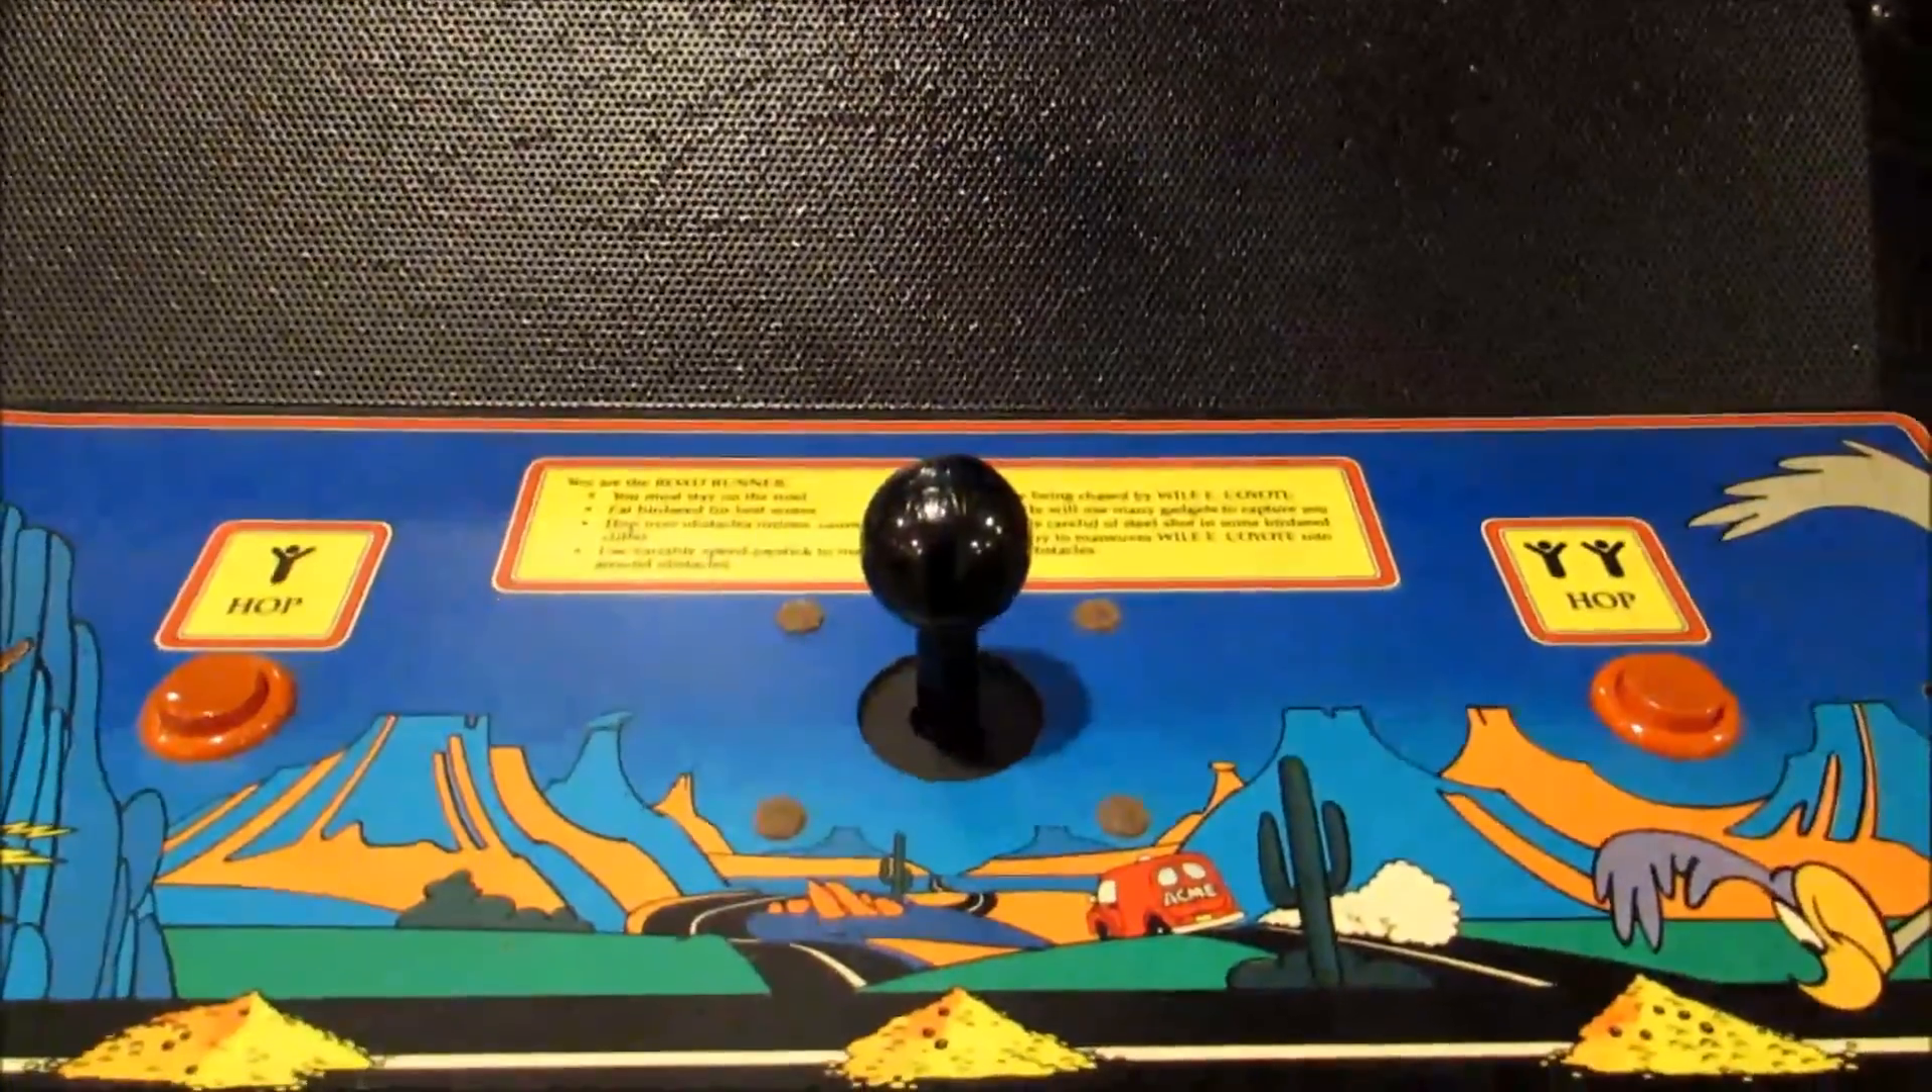The joystick is put back together and it's working quite nicely.